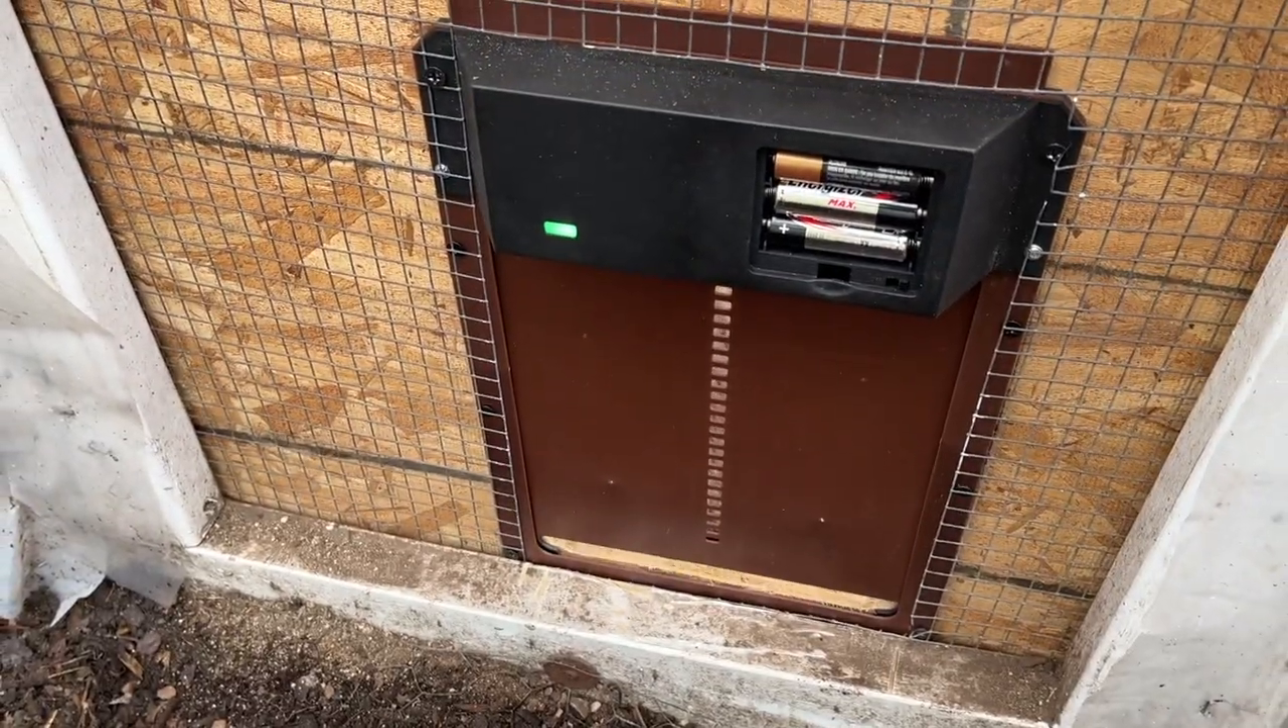And so all three batteries are in, takes three AA batteries.